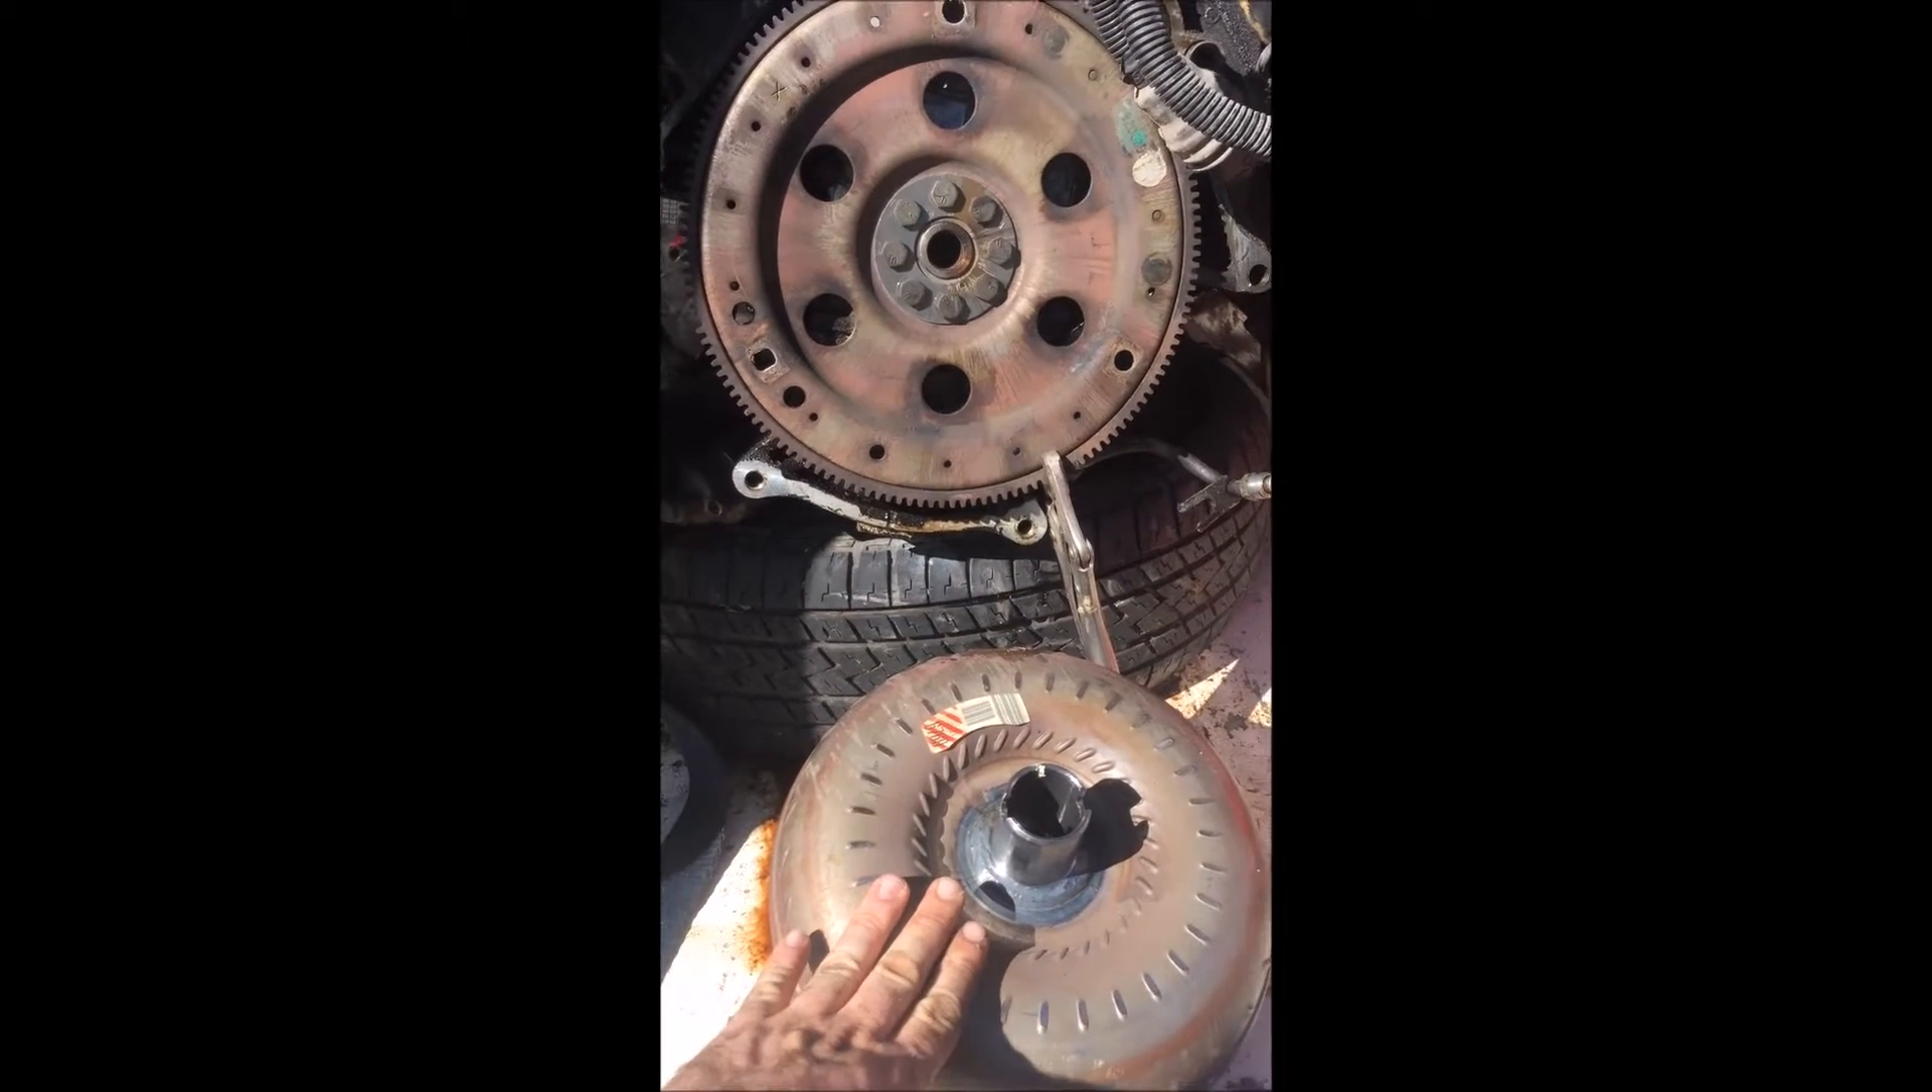Alright, now with the torque converter off, we can get at the eight 14mm flex plate bolts.